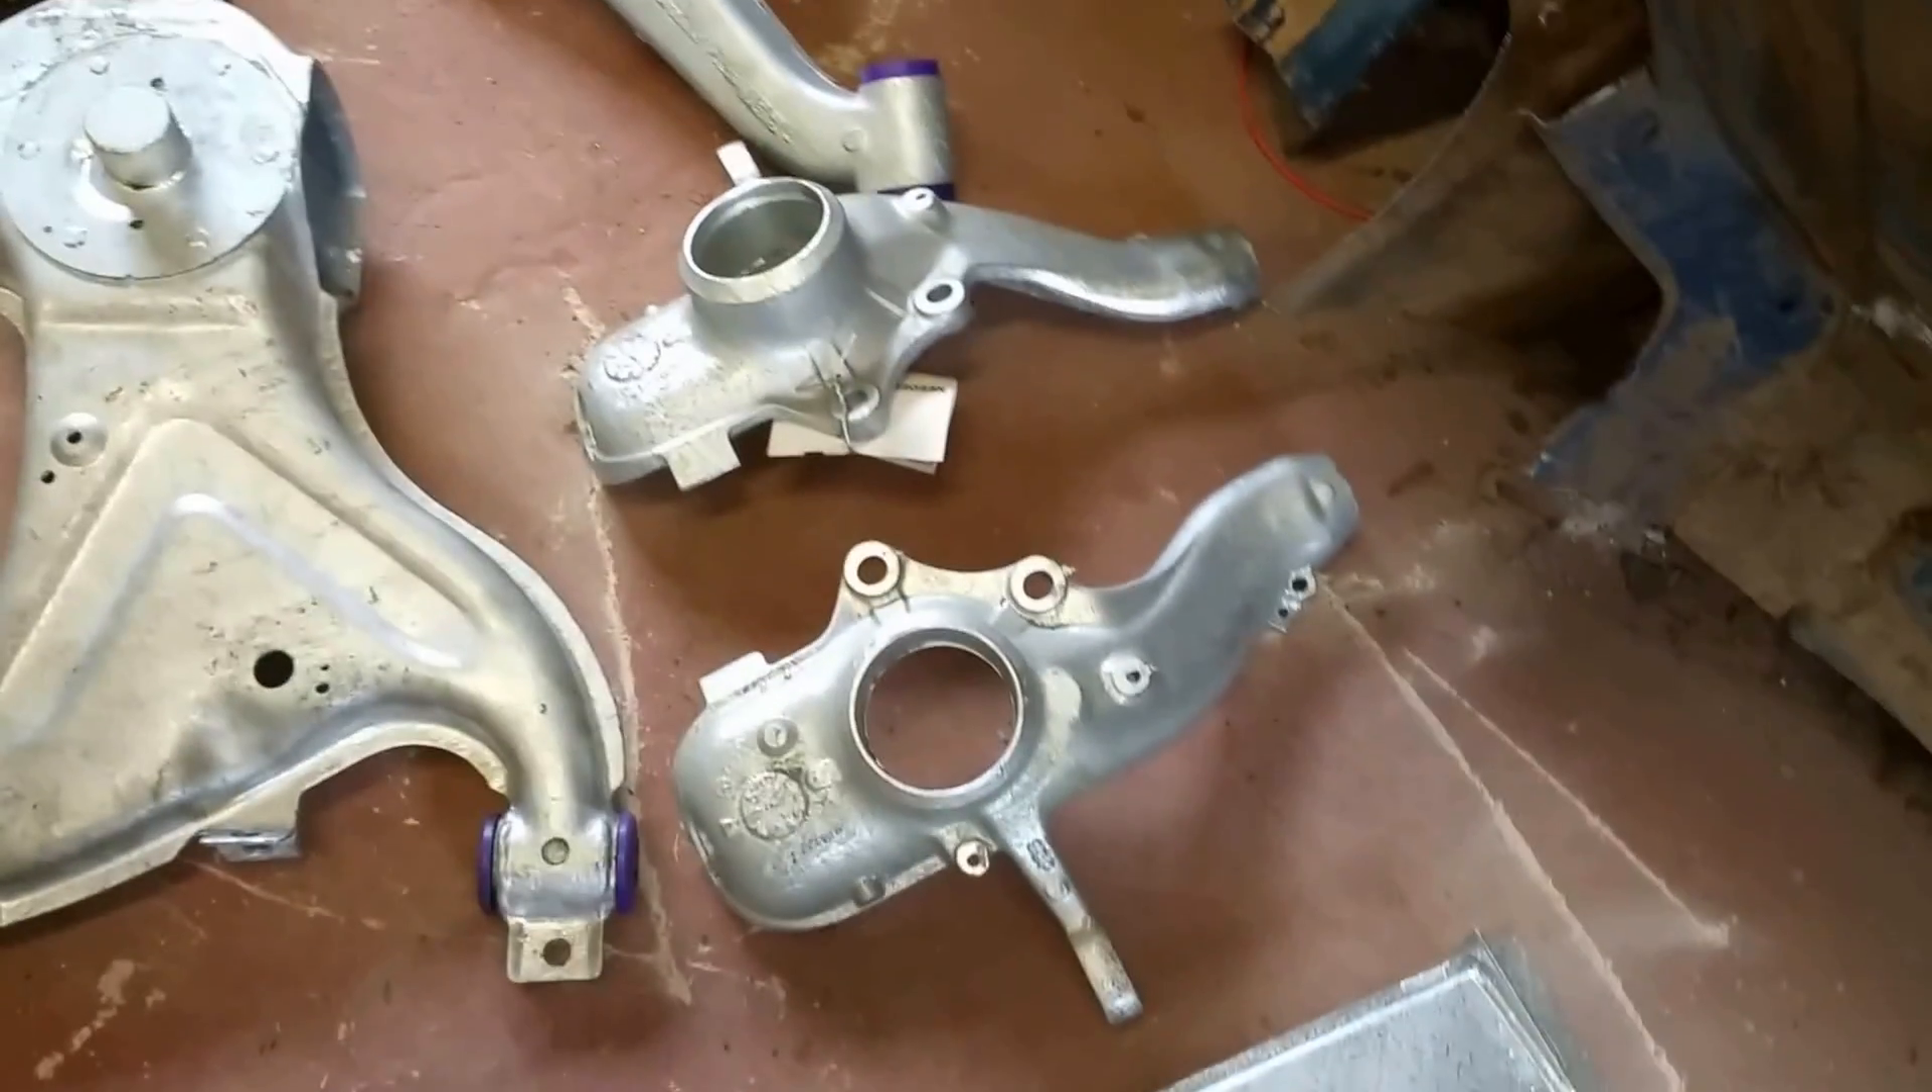I've got to still put the bearings into the front uprights after I've removed the gal from inside the bearing housing with hydrochloric acid.